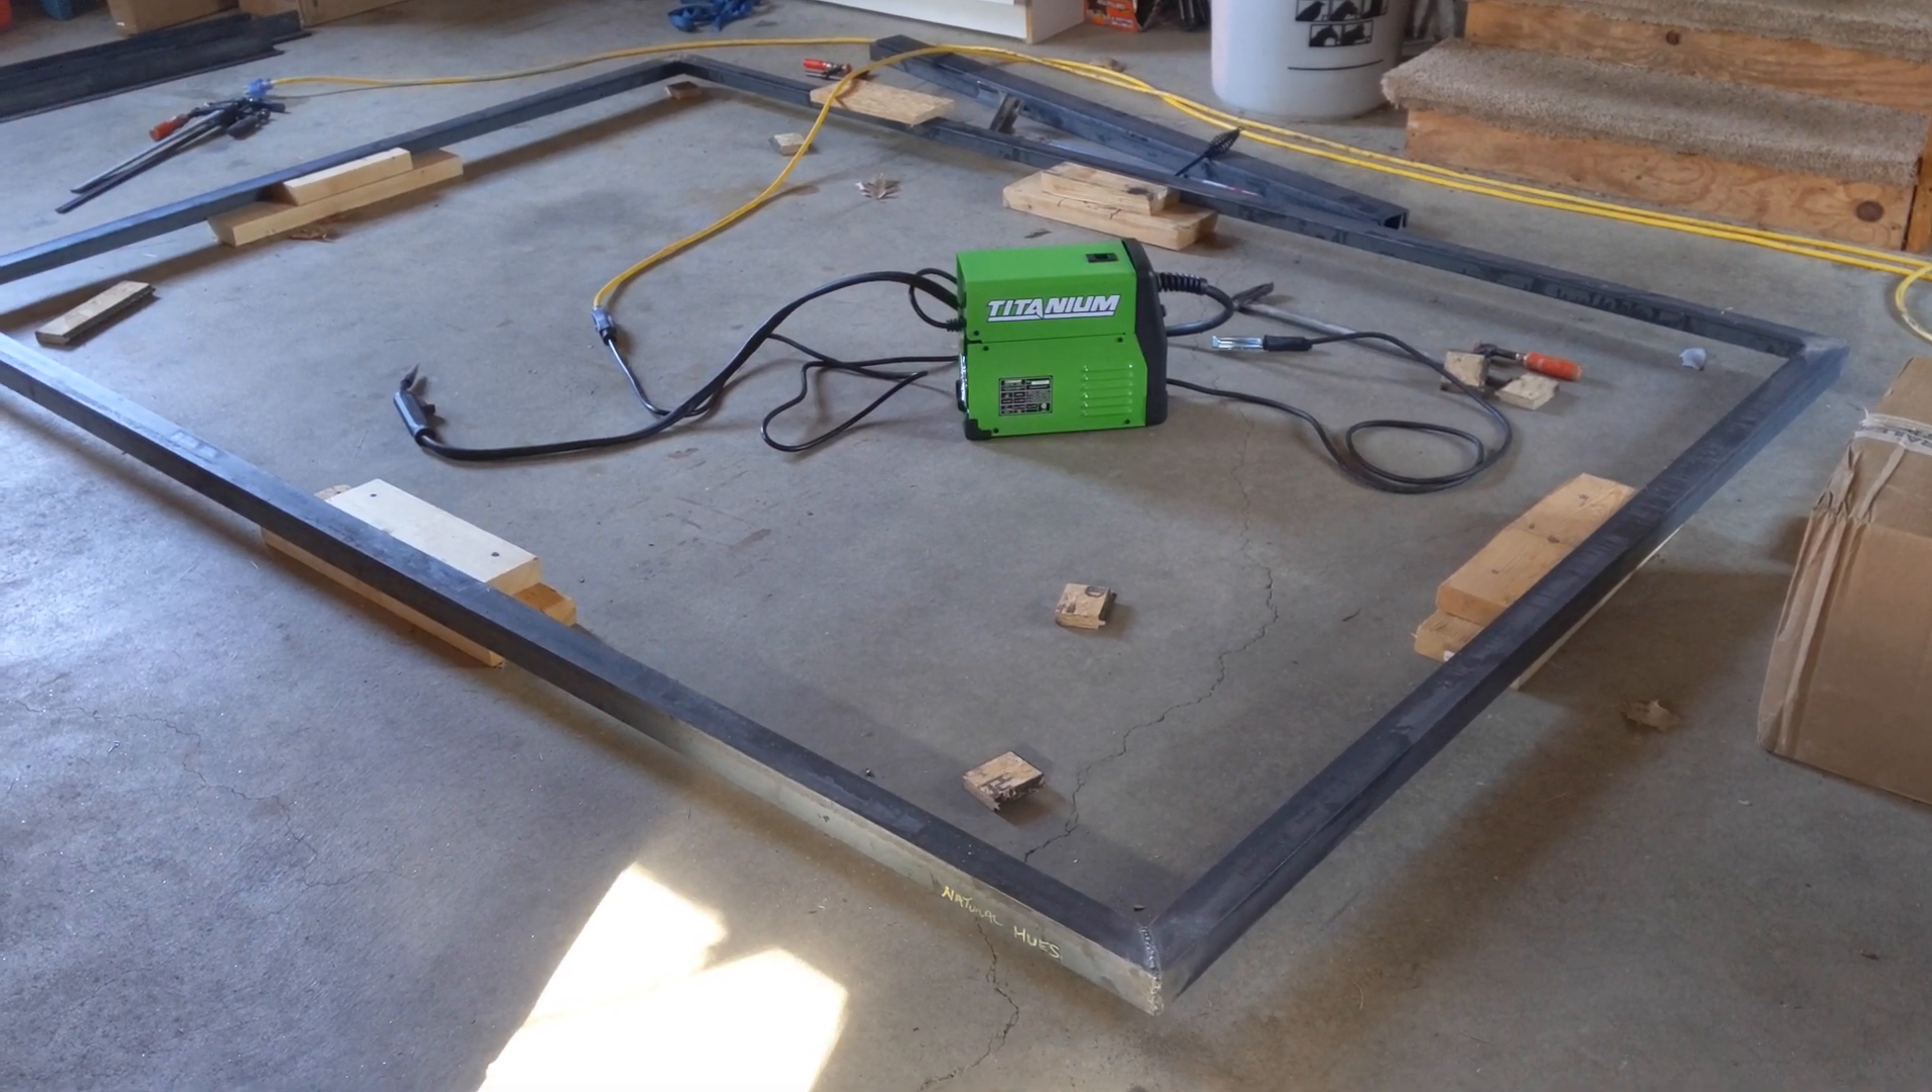Now that we've got the exterior frame of the trailer all set it's time to start dealing with the cross pieces.